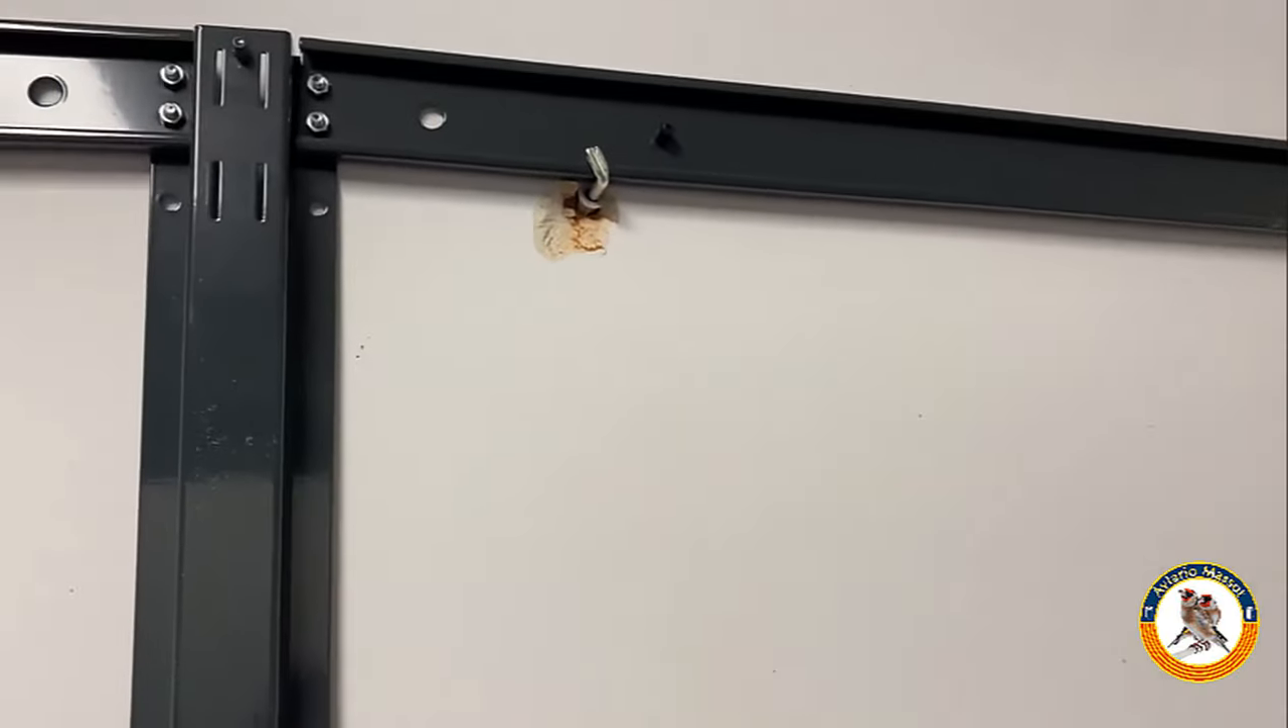Ya hemos hecho el agujero hemos puesto la alcayata ha saltado un poco de yeso pero no pasa nada.